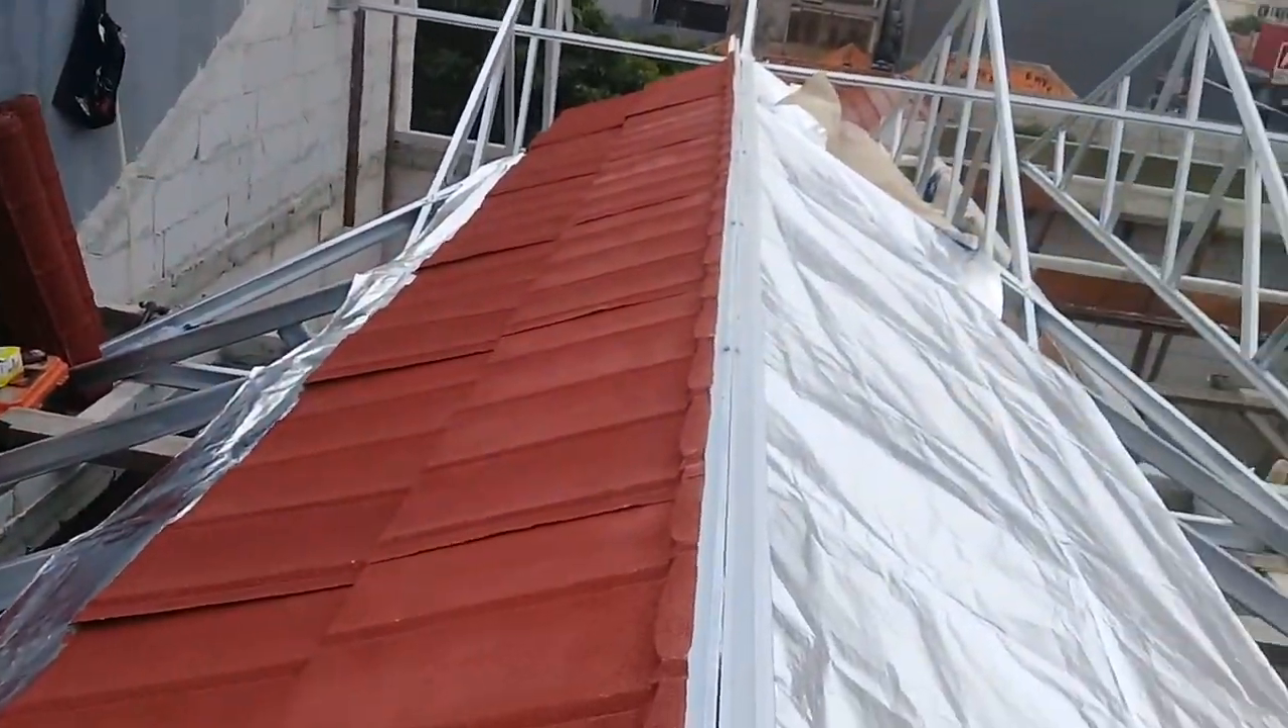Sudah kepasang genteng metalnya guys kalau mau dilihat guys sudah kepasang sebagian.